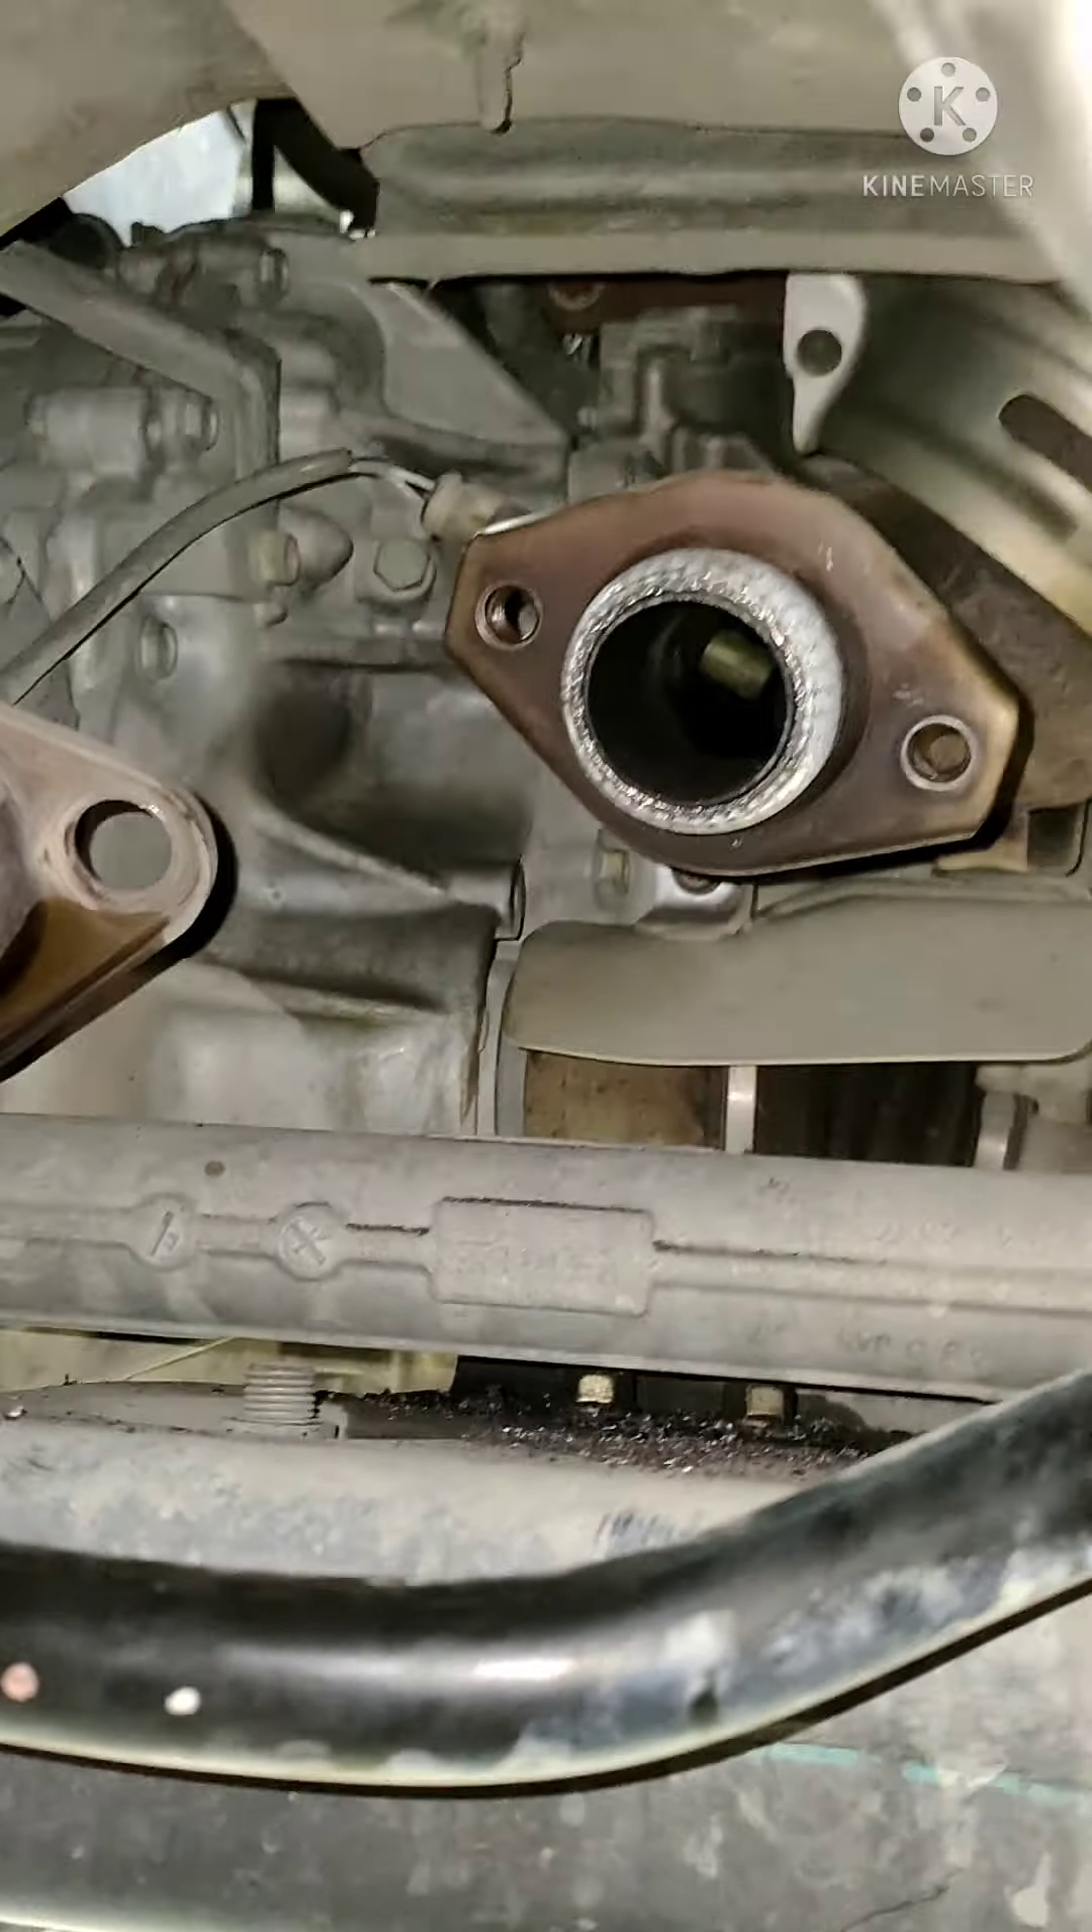Nagkabit na natin yung bagong seal ring.